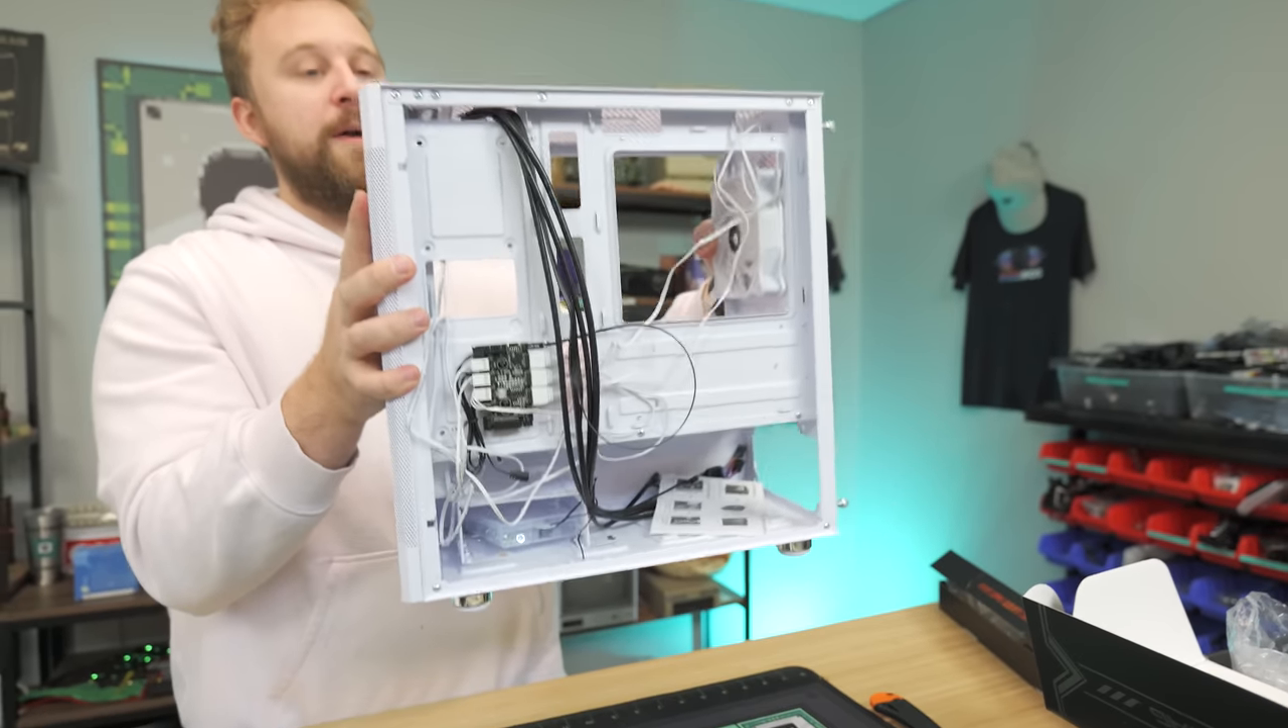Now, we have all the side panels off already.